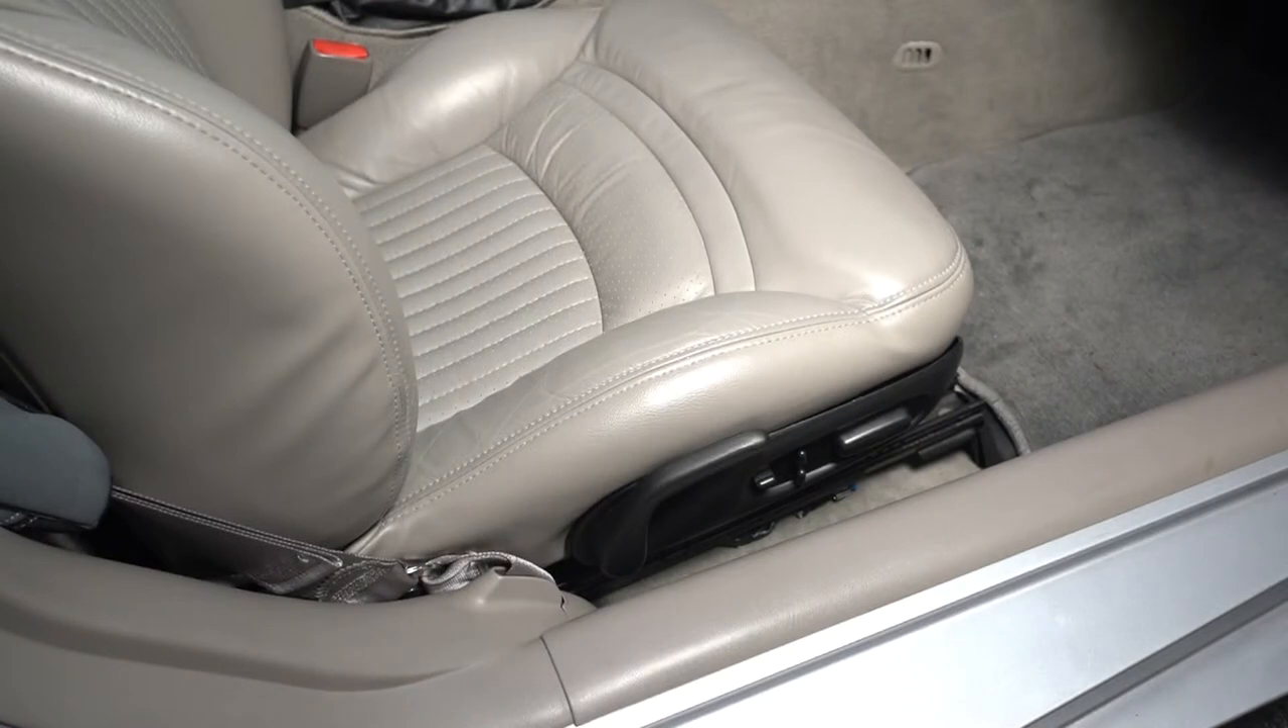I've got the seat installed all snugly.